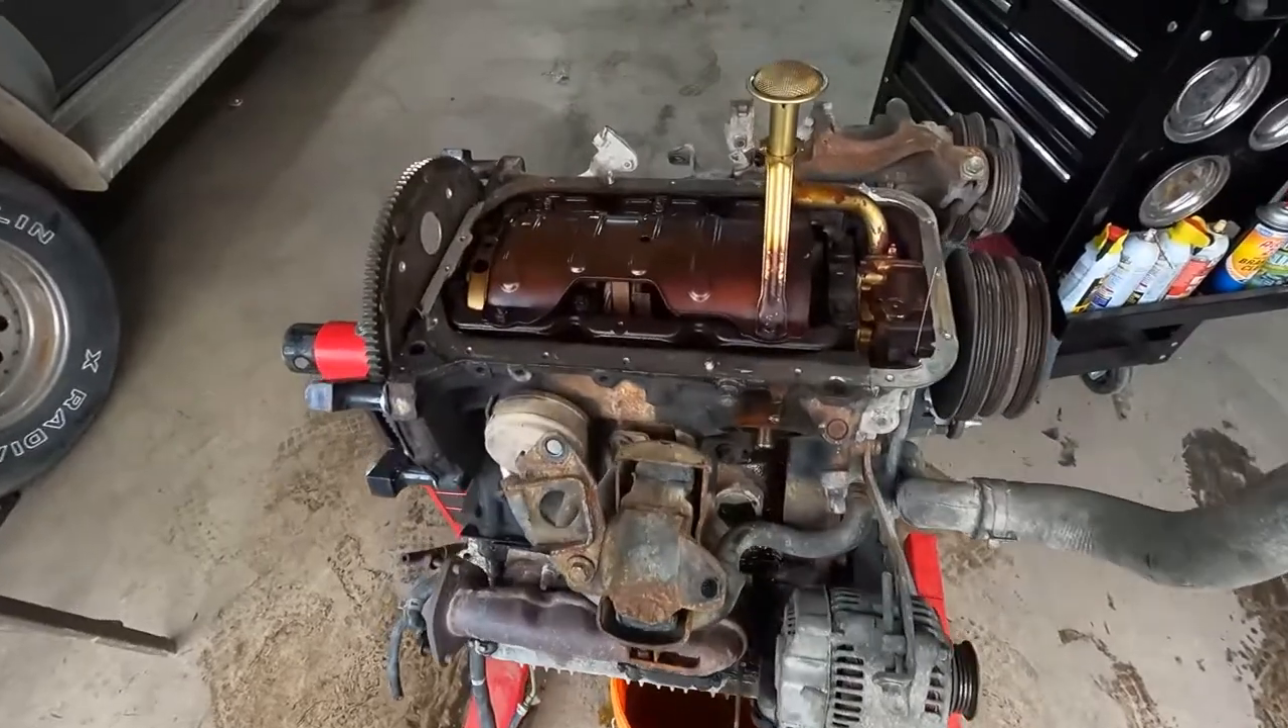Obviously this engine is out of the truck which makes this a lot easier.